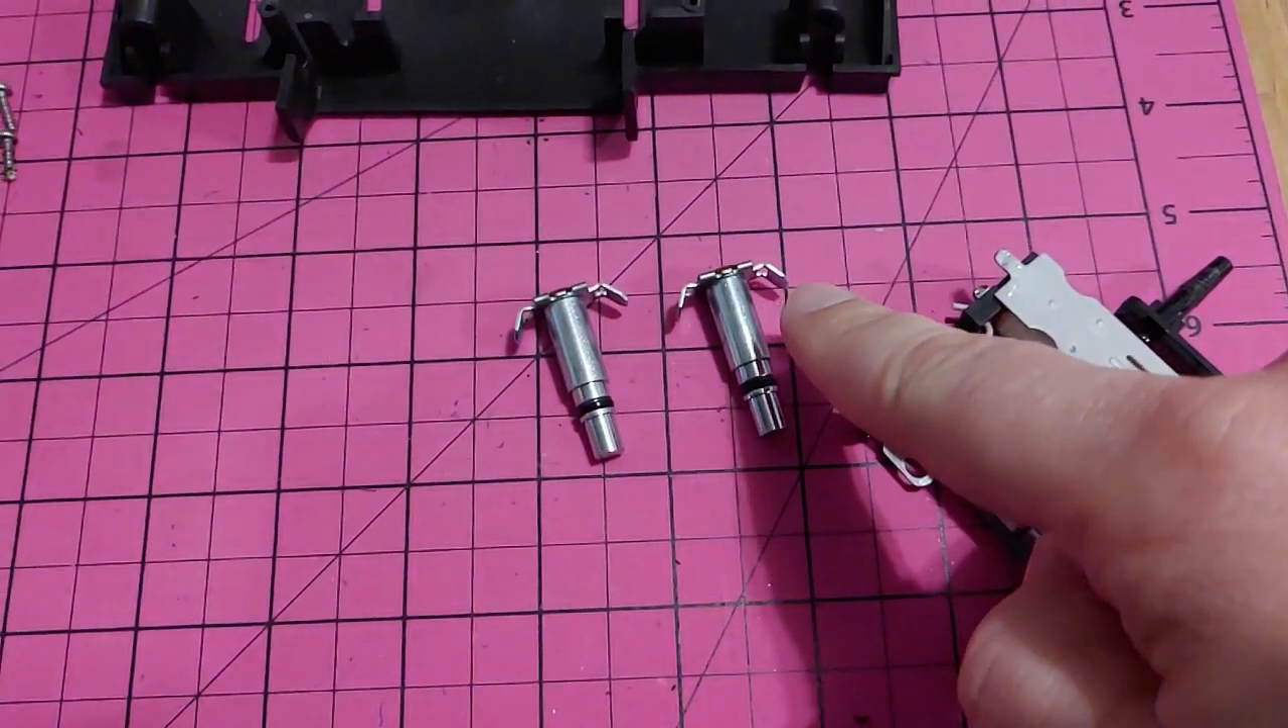So here are two of the four solenoids removed.